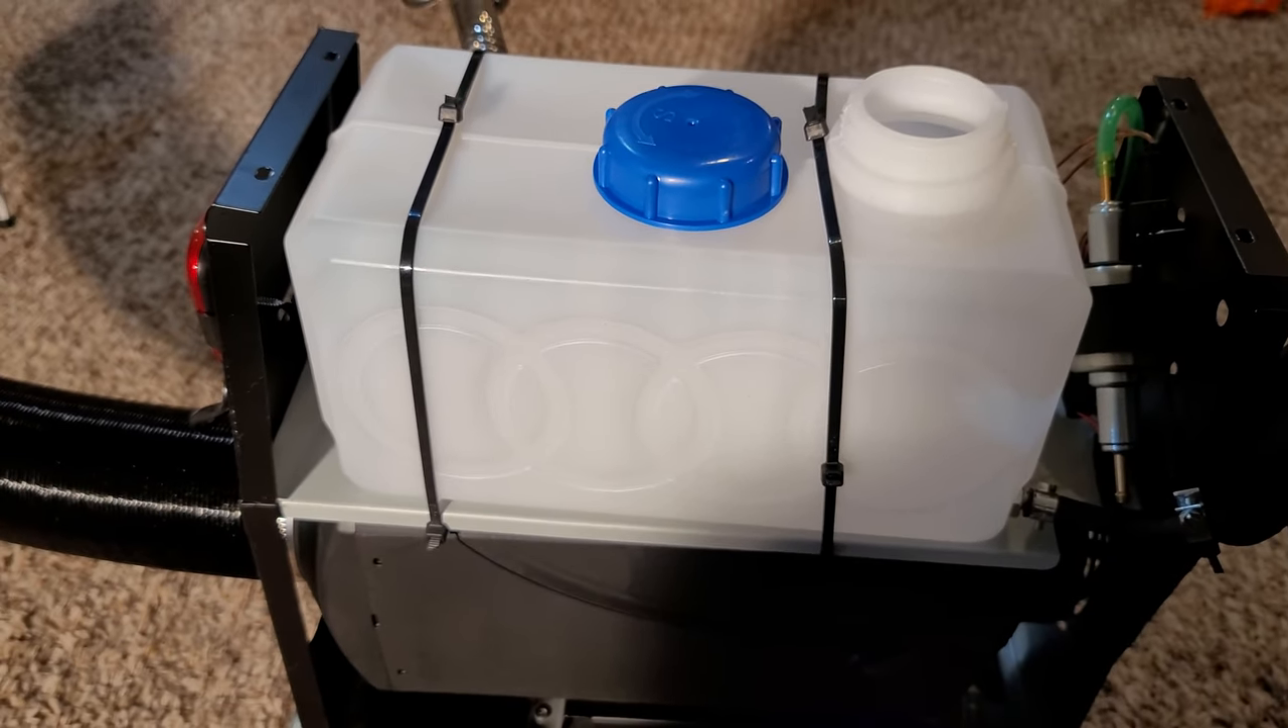And I did zip tie this tank to this tray here as it was just setting there and I just did that for a little extra safety.